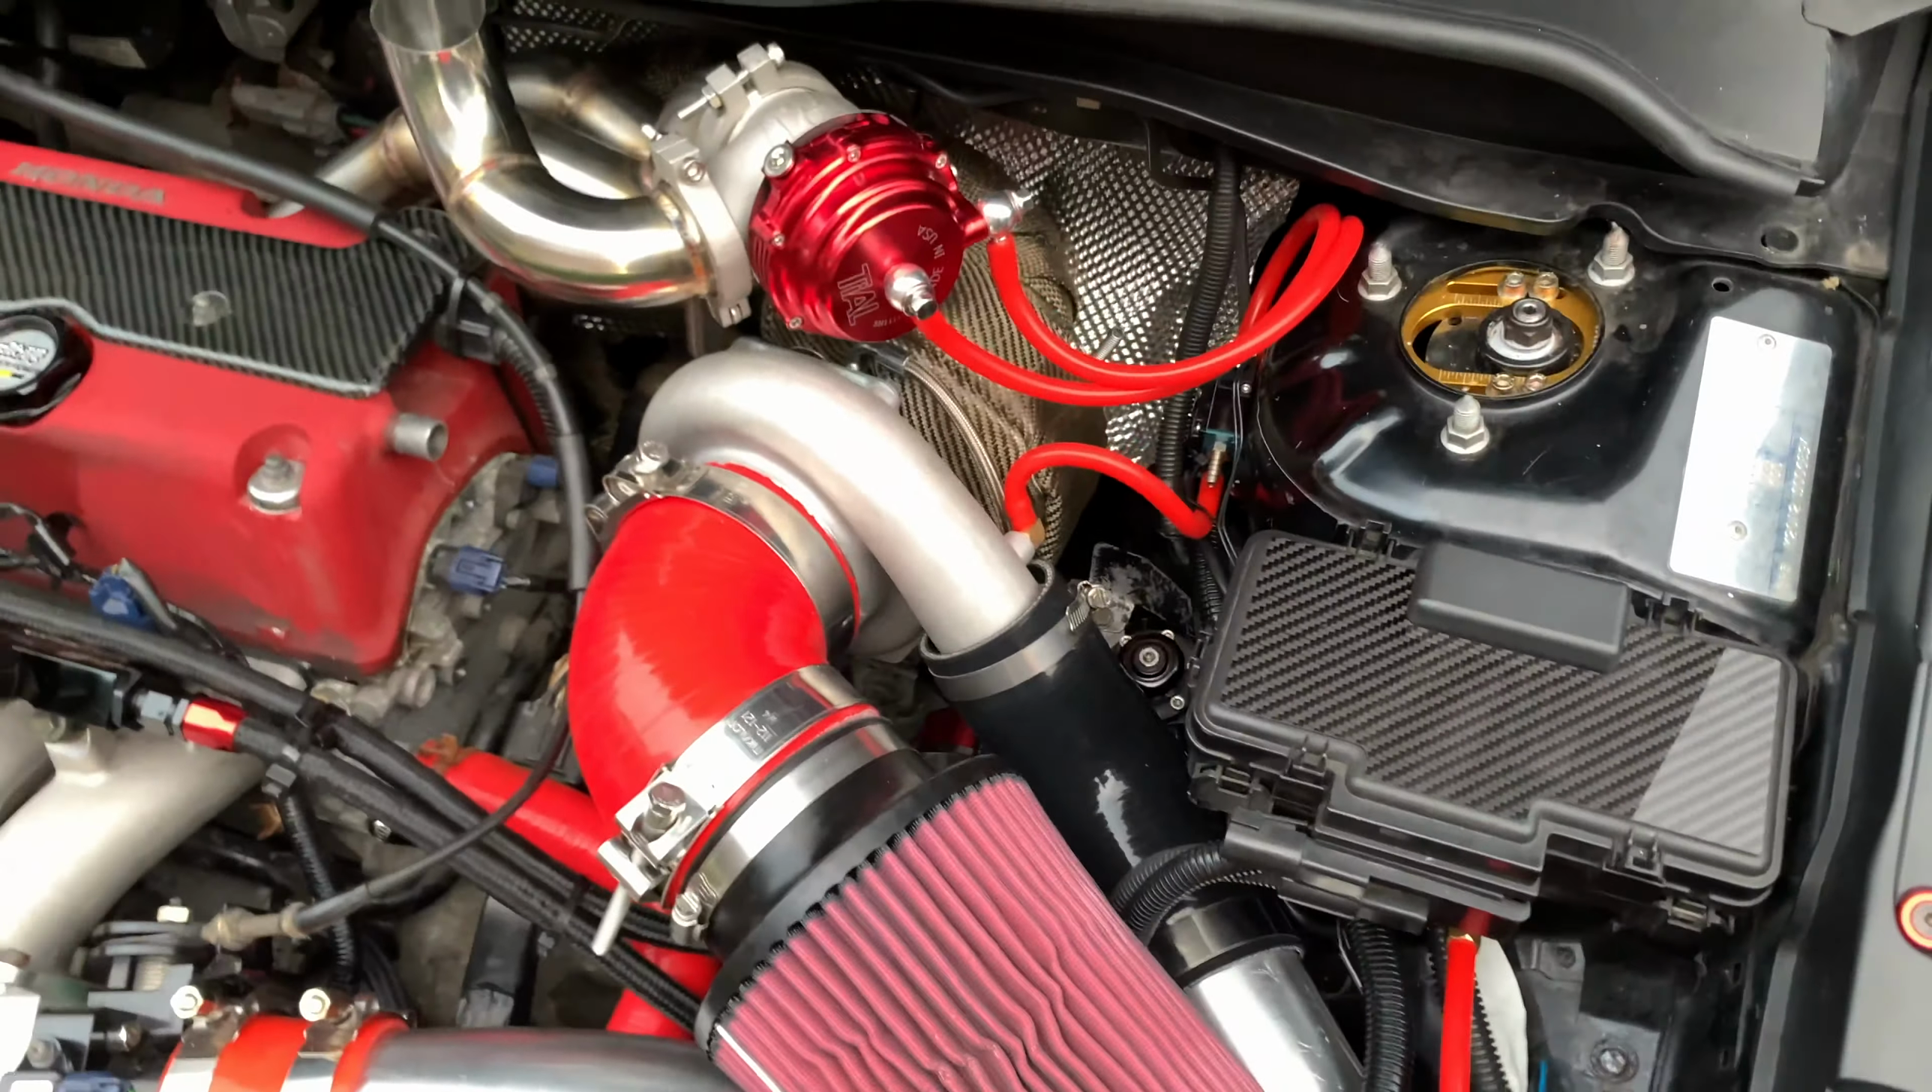So we're all done with the vac lines in here.